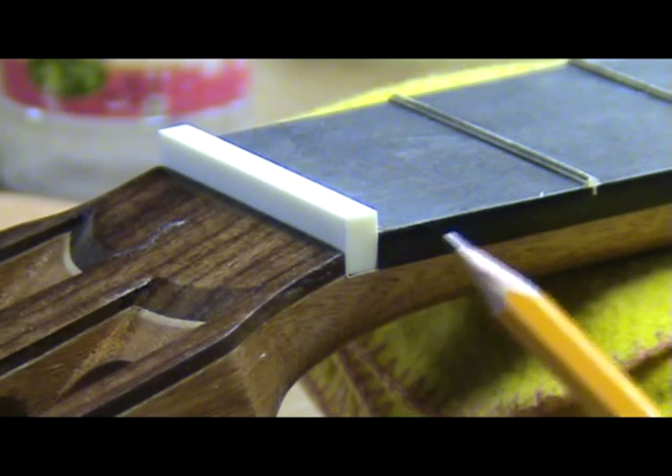Notice how the nut fits perfectly in the slot and is flush on the ends.